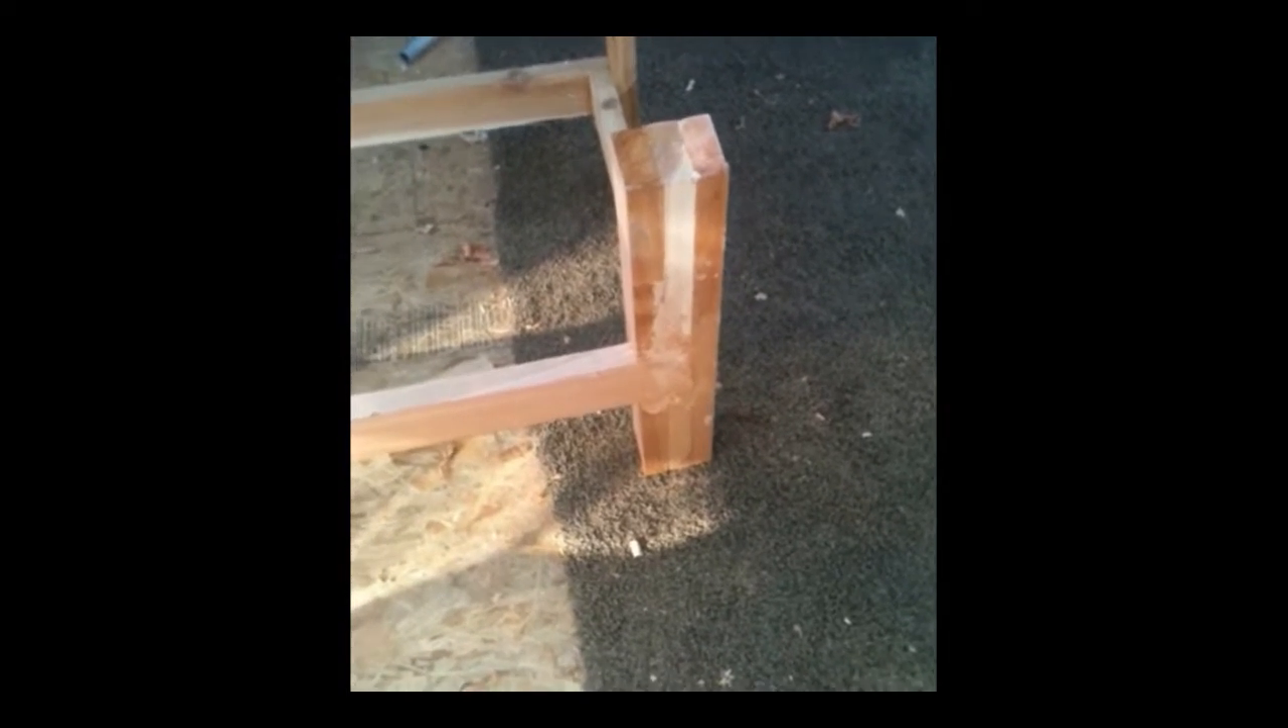As you can see there are laminated pieces of cedar that I've laminated together with glue, glued them up and set them in.